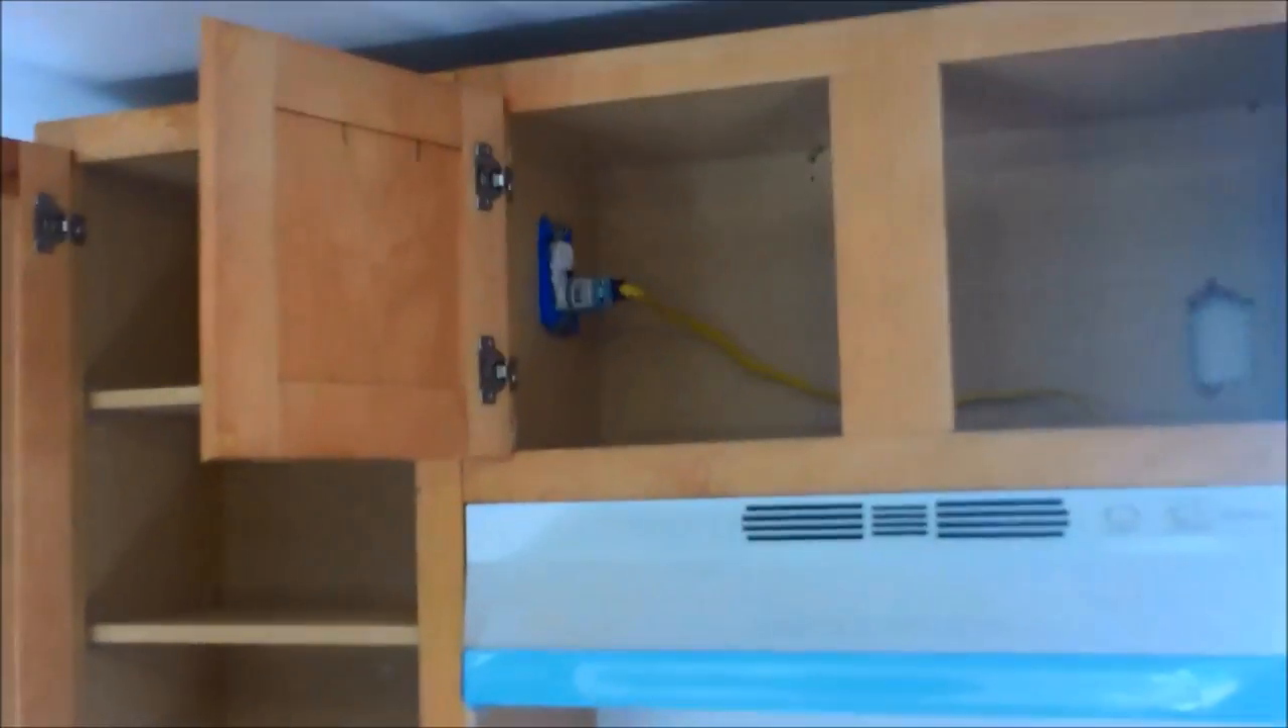All right i got a plug wired up there and it plugs directly in.